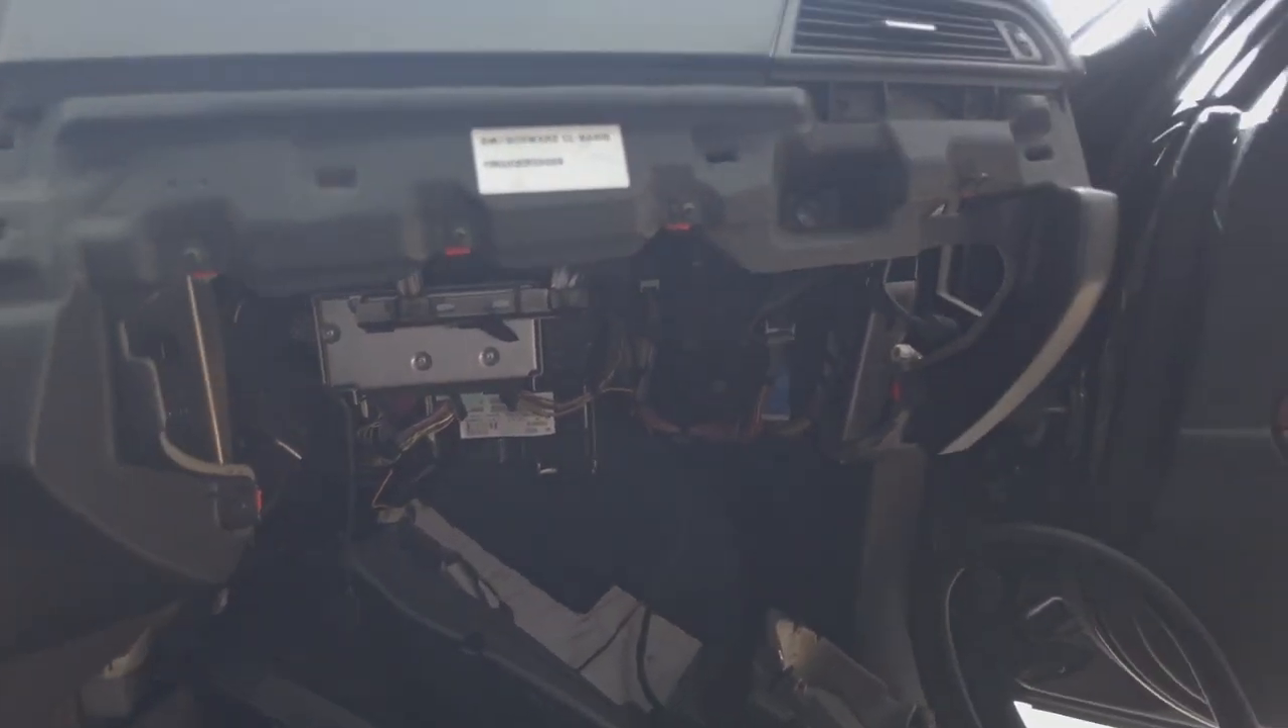I just removed the whole glove box assembly part of which you have to remove.